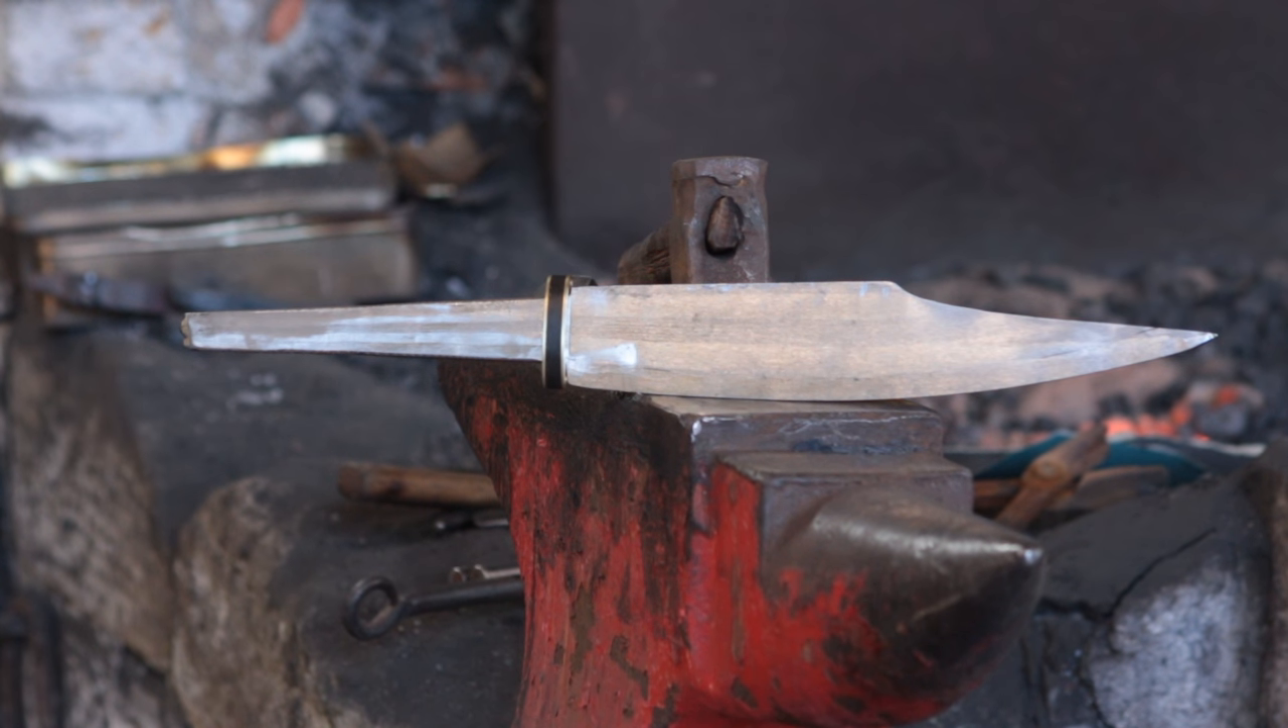So there we go, here is the finished guard fitted up.